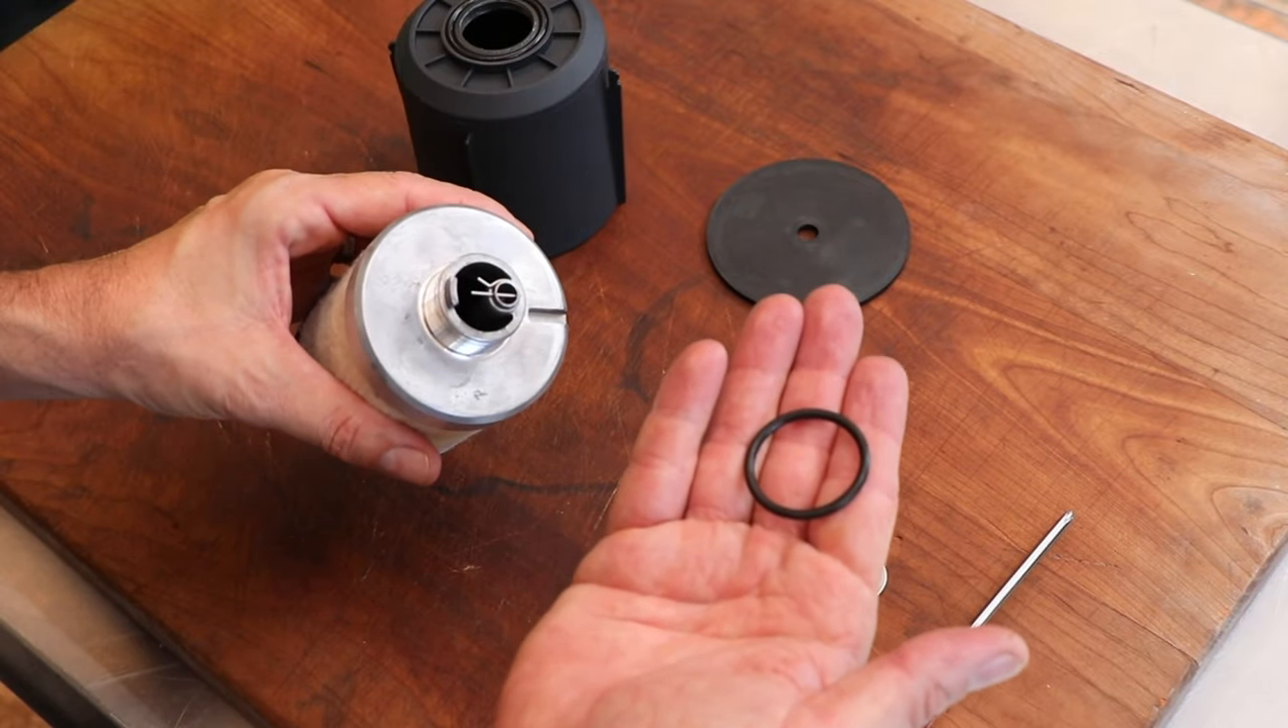We have successfully taken apart our demister.